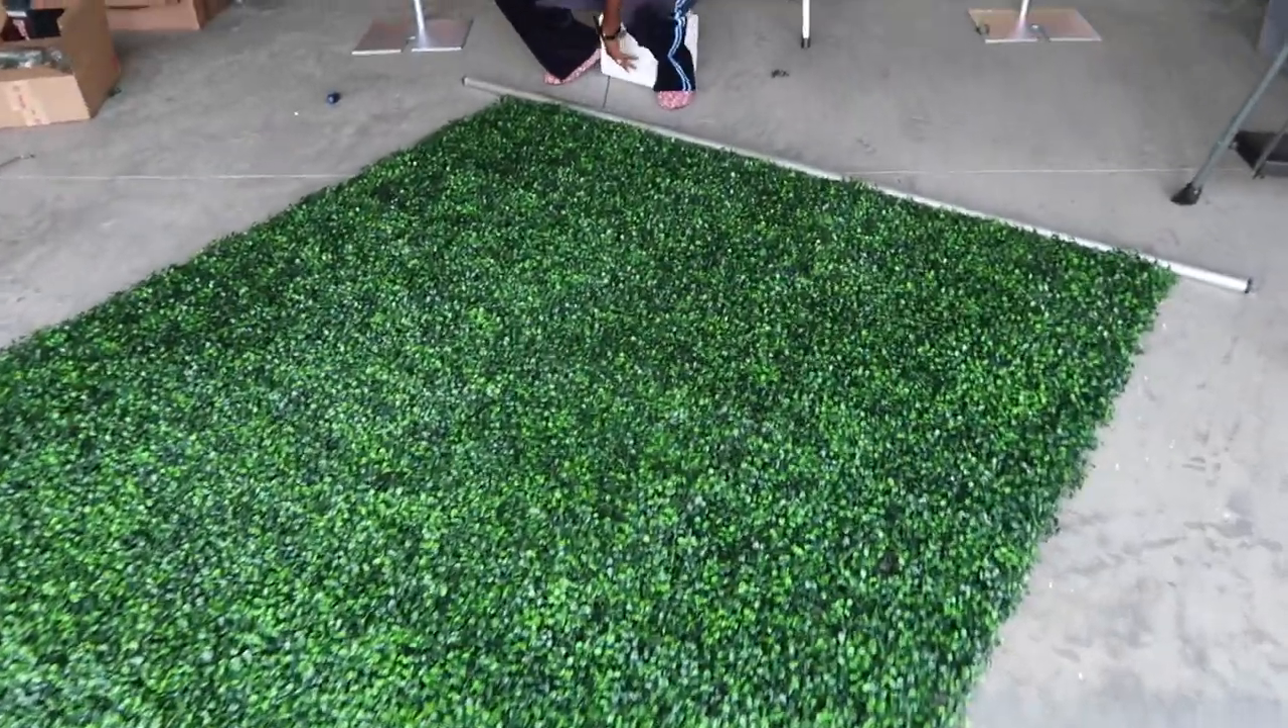So this is what it looks like with the panels all put together.